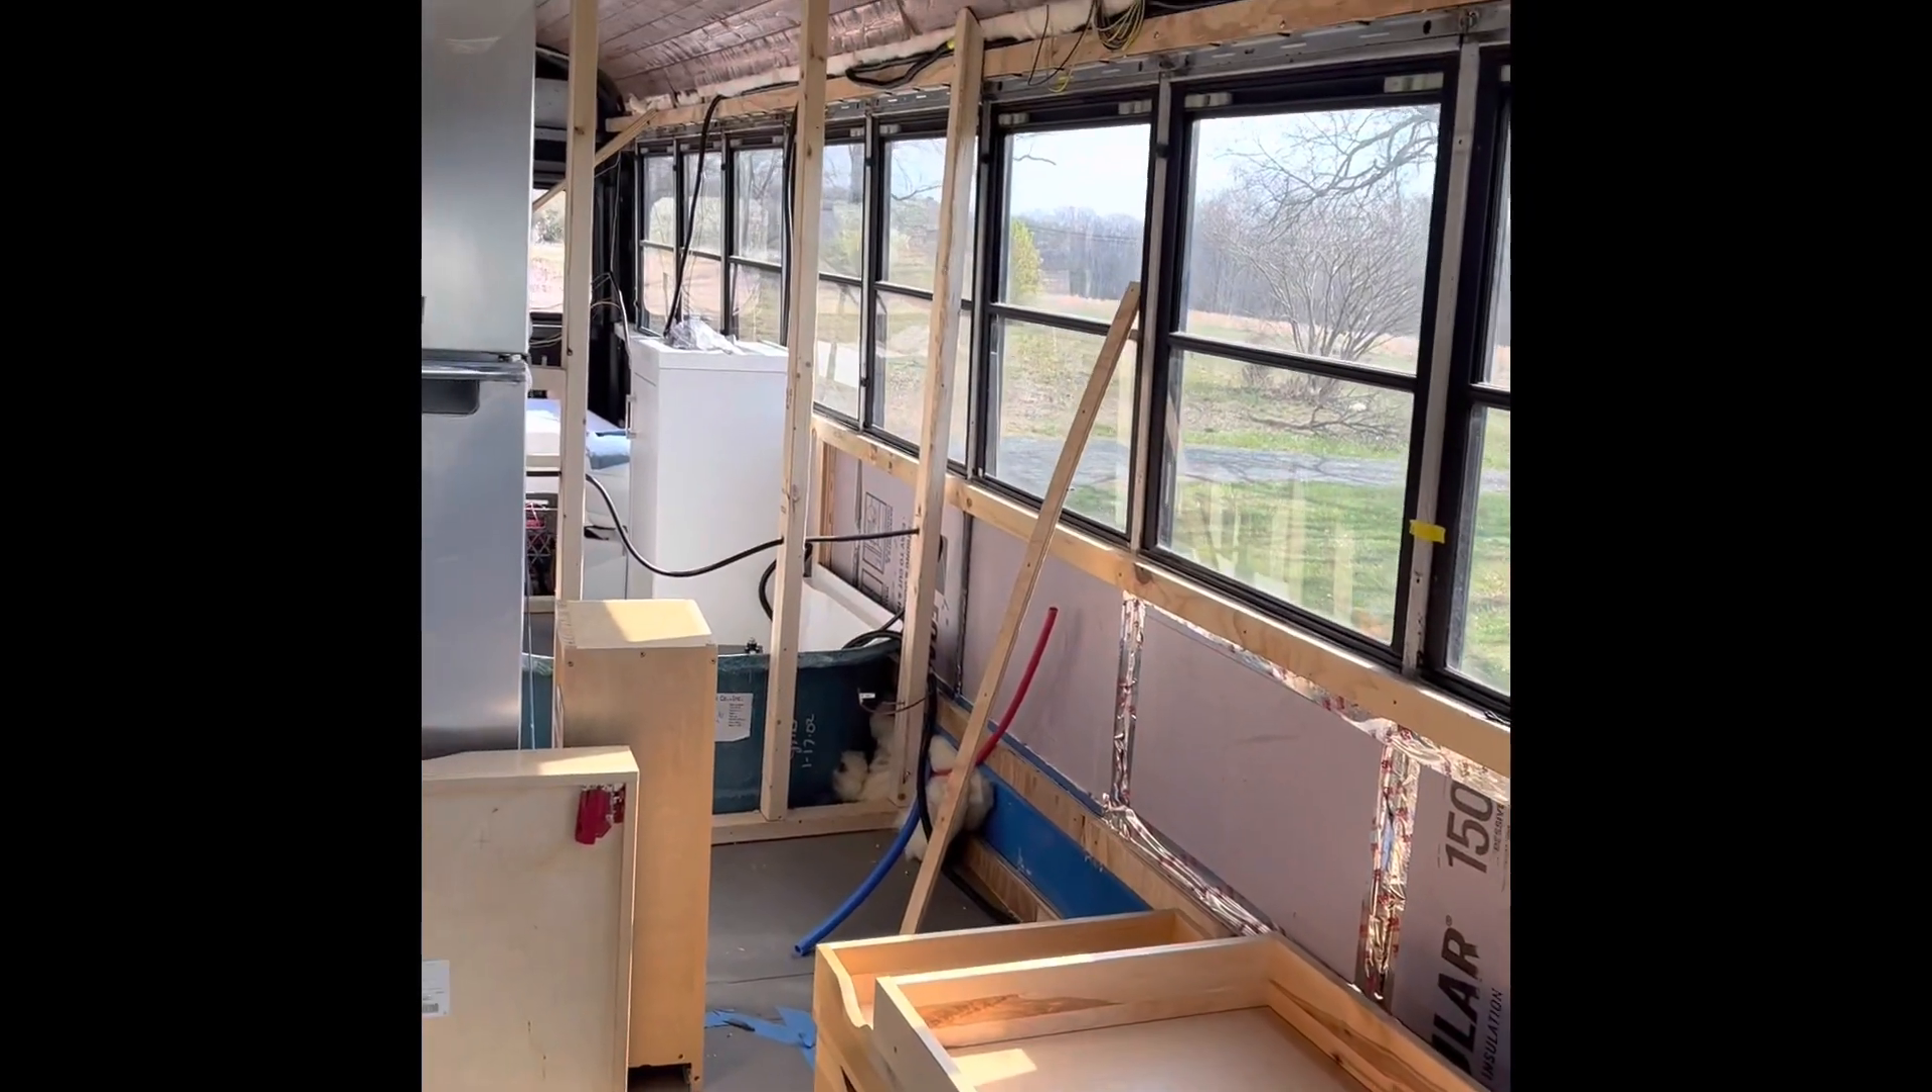Then back over just past the futon platform will be our kitchen and you can see in the background there we've actually started building some walls they haven't been completed yet.